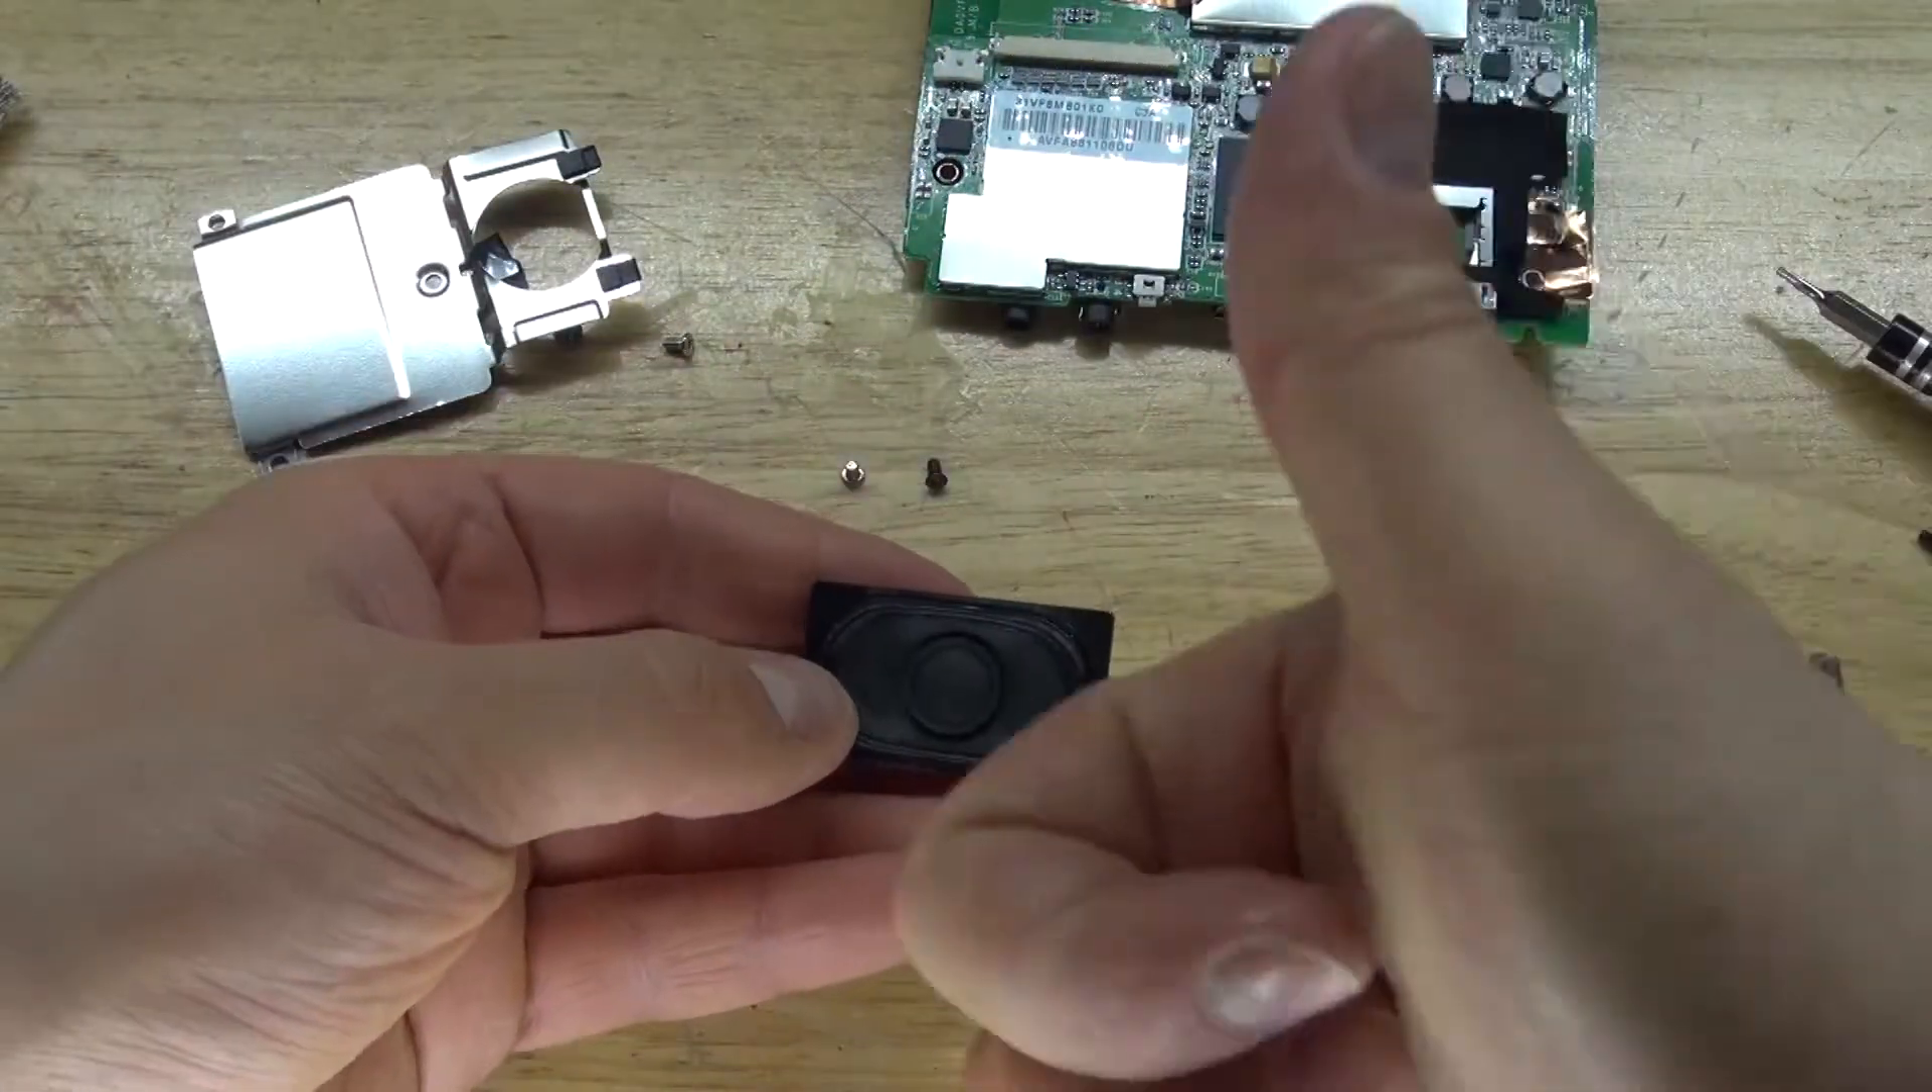Continue removing the hex screws and there the speaker comes out.